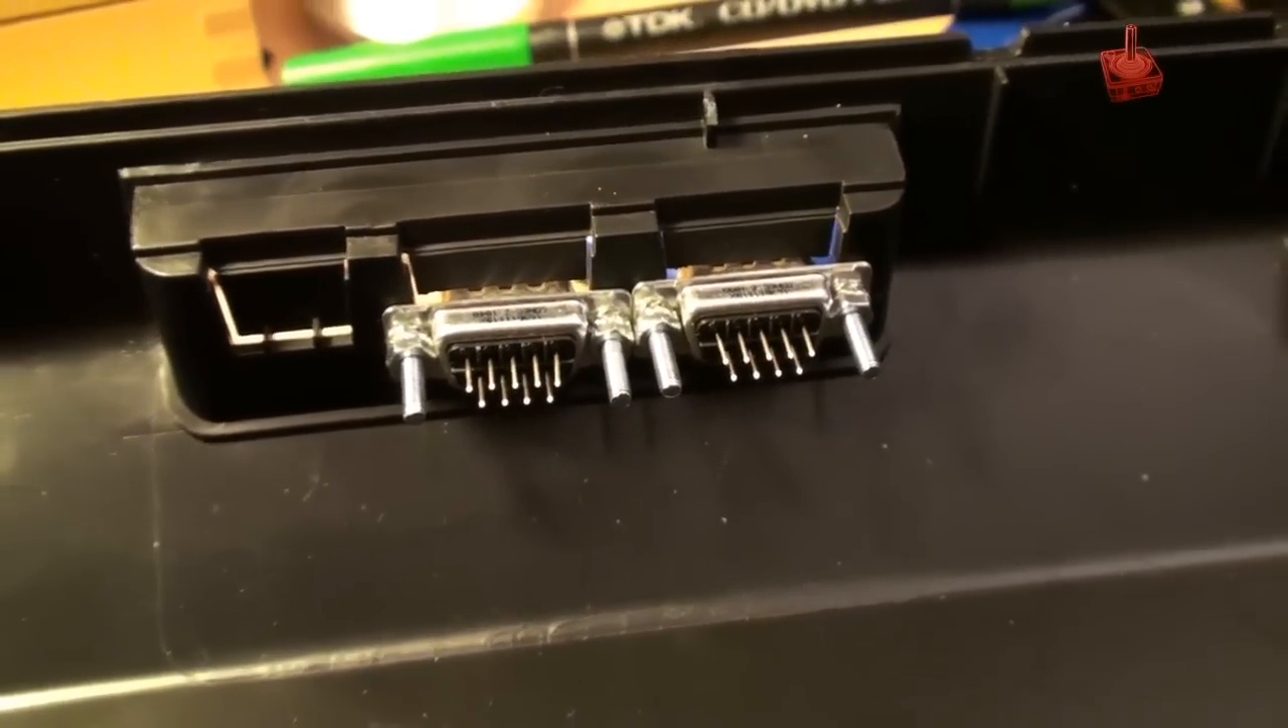Diese Buchsen müssen natürlich jetzt auch noch mit irgendetwas verbunden werden.